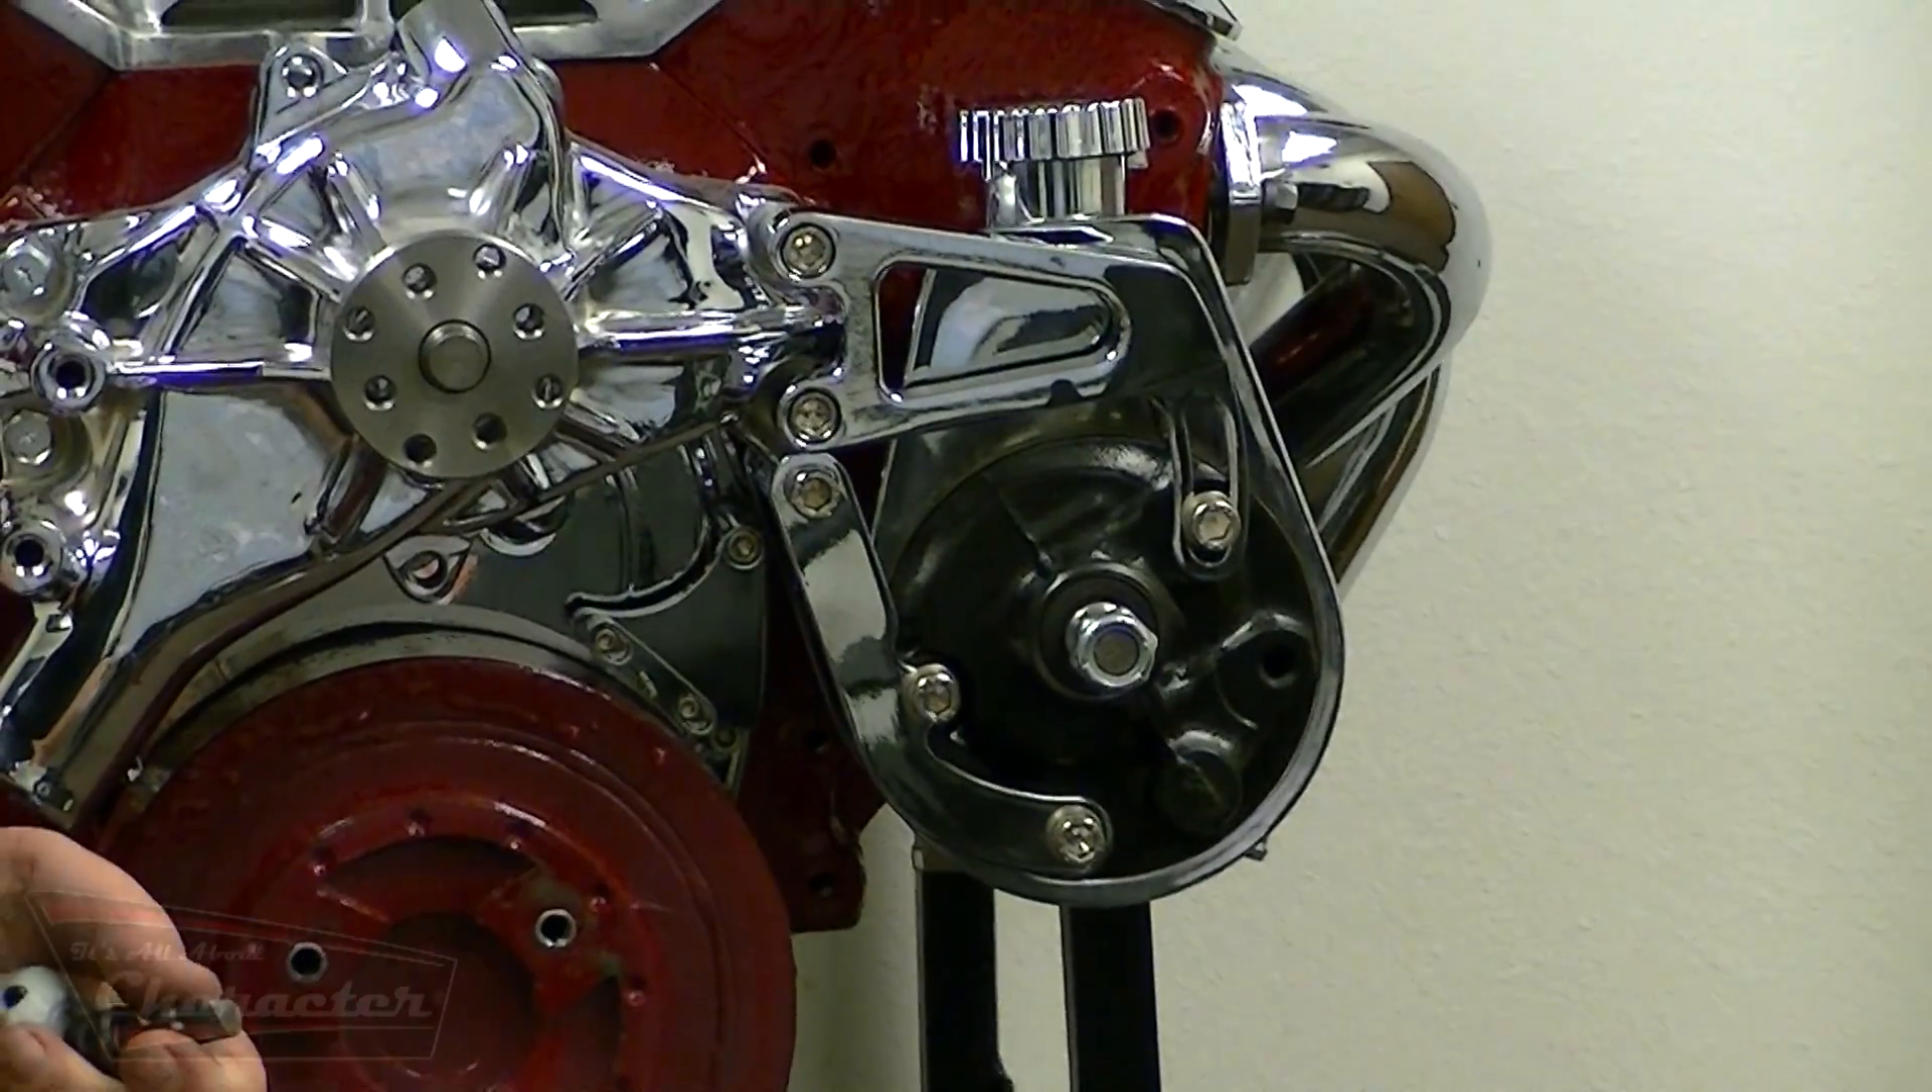Your power steering pump is installed, except for the pulley, and you don't forget to tighten the other side of the pump.